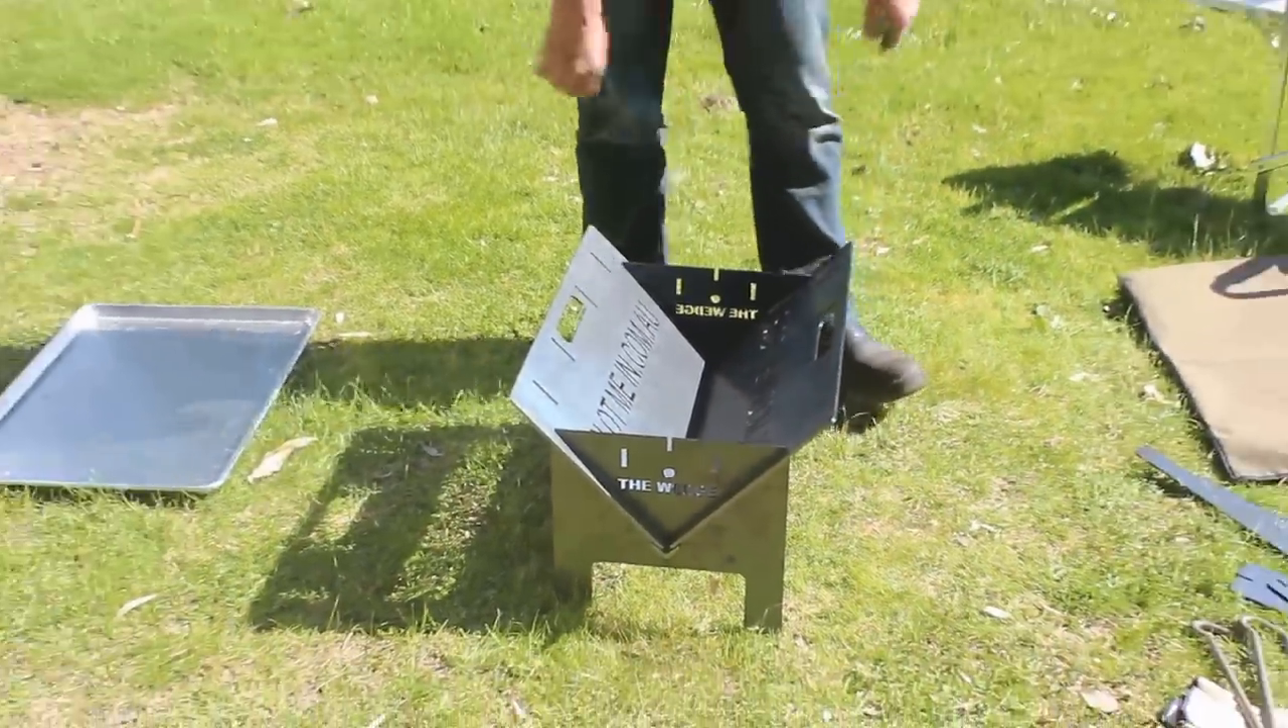There you have your base fire pit.